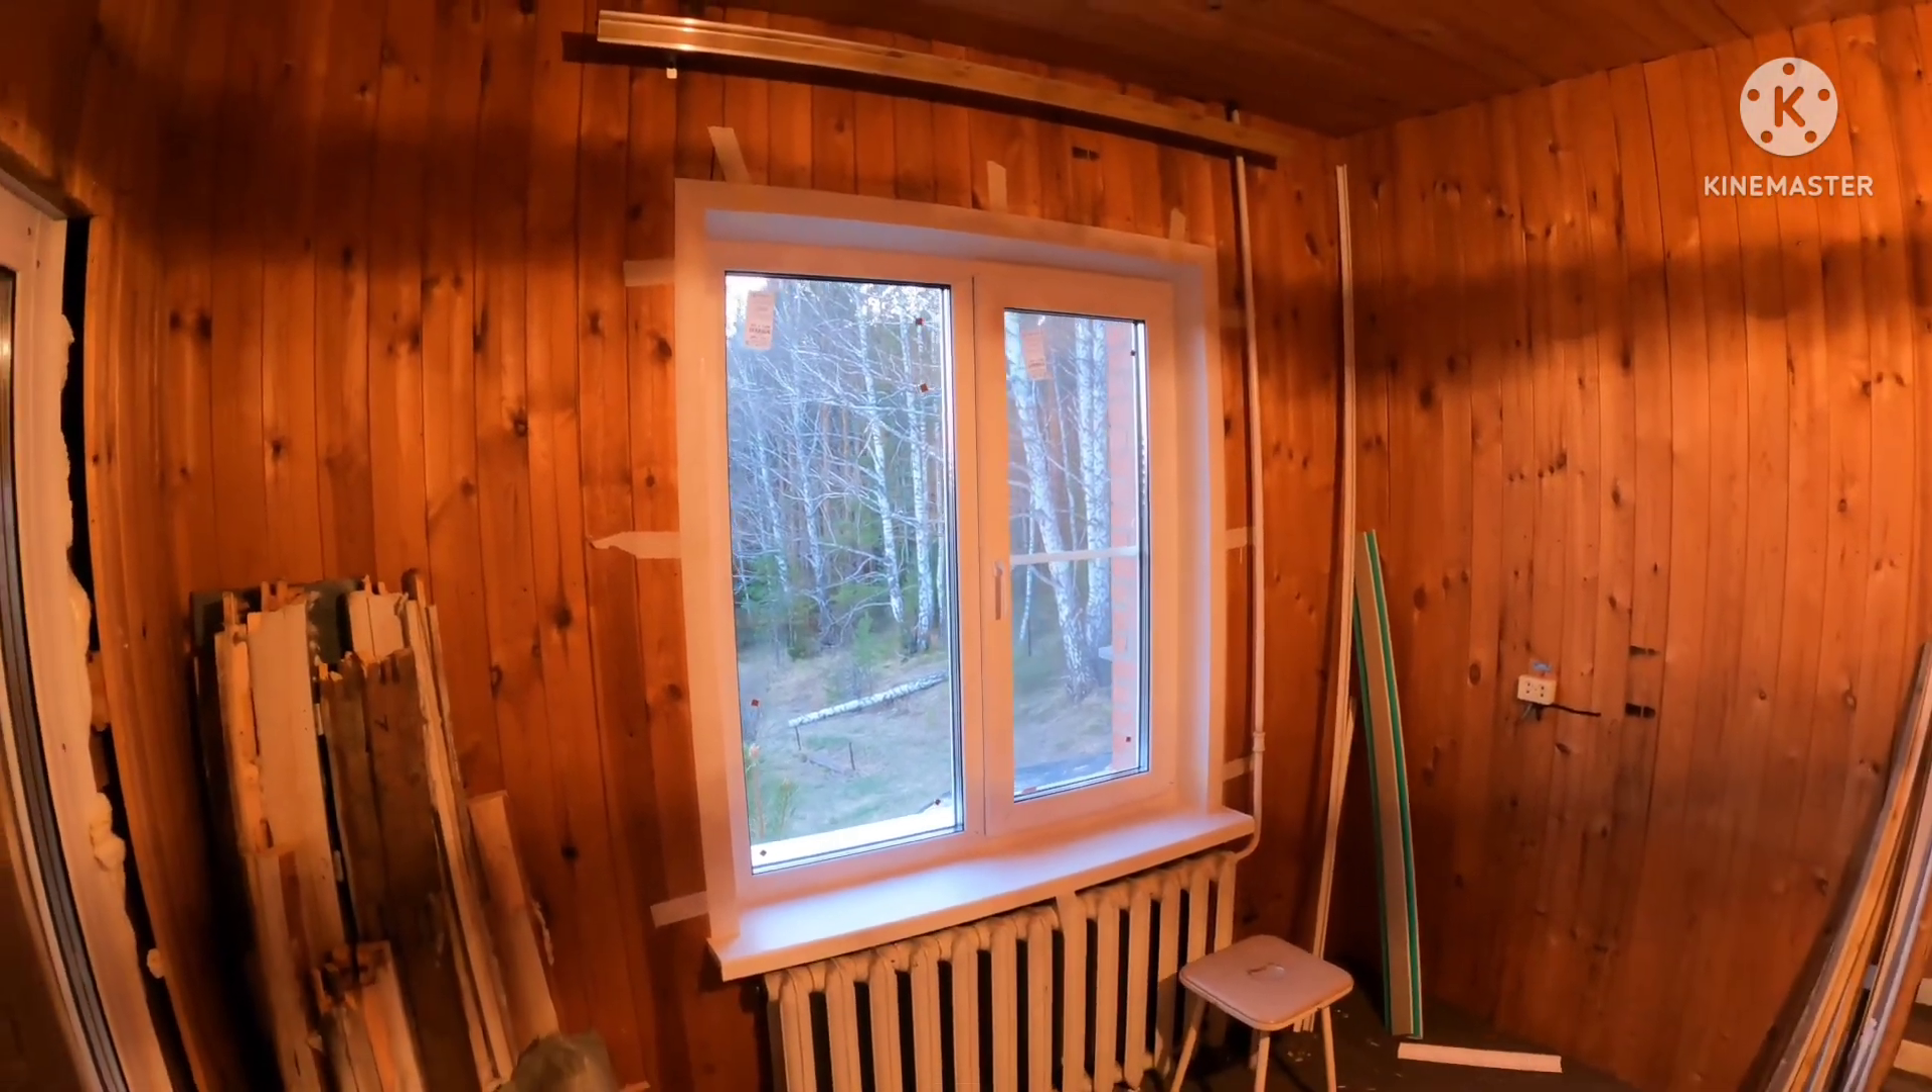Все, закончили монтажники работу... Последнее окно установлено...